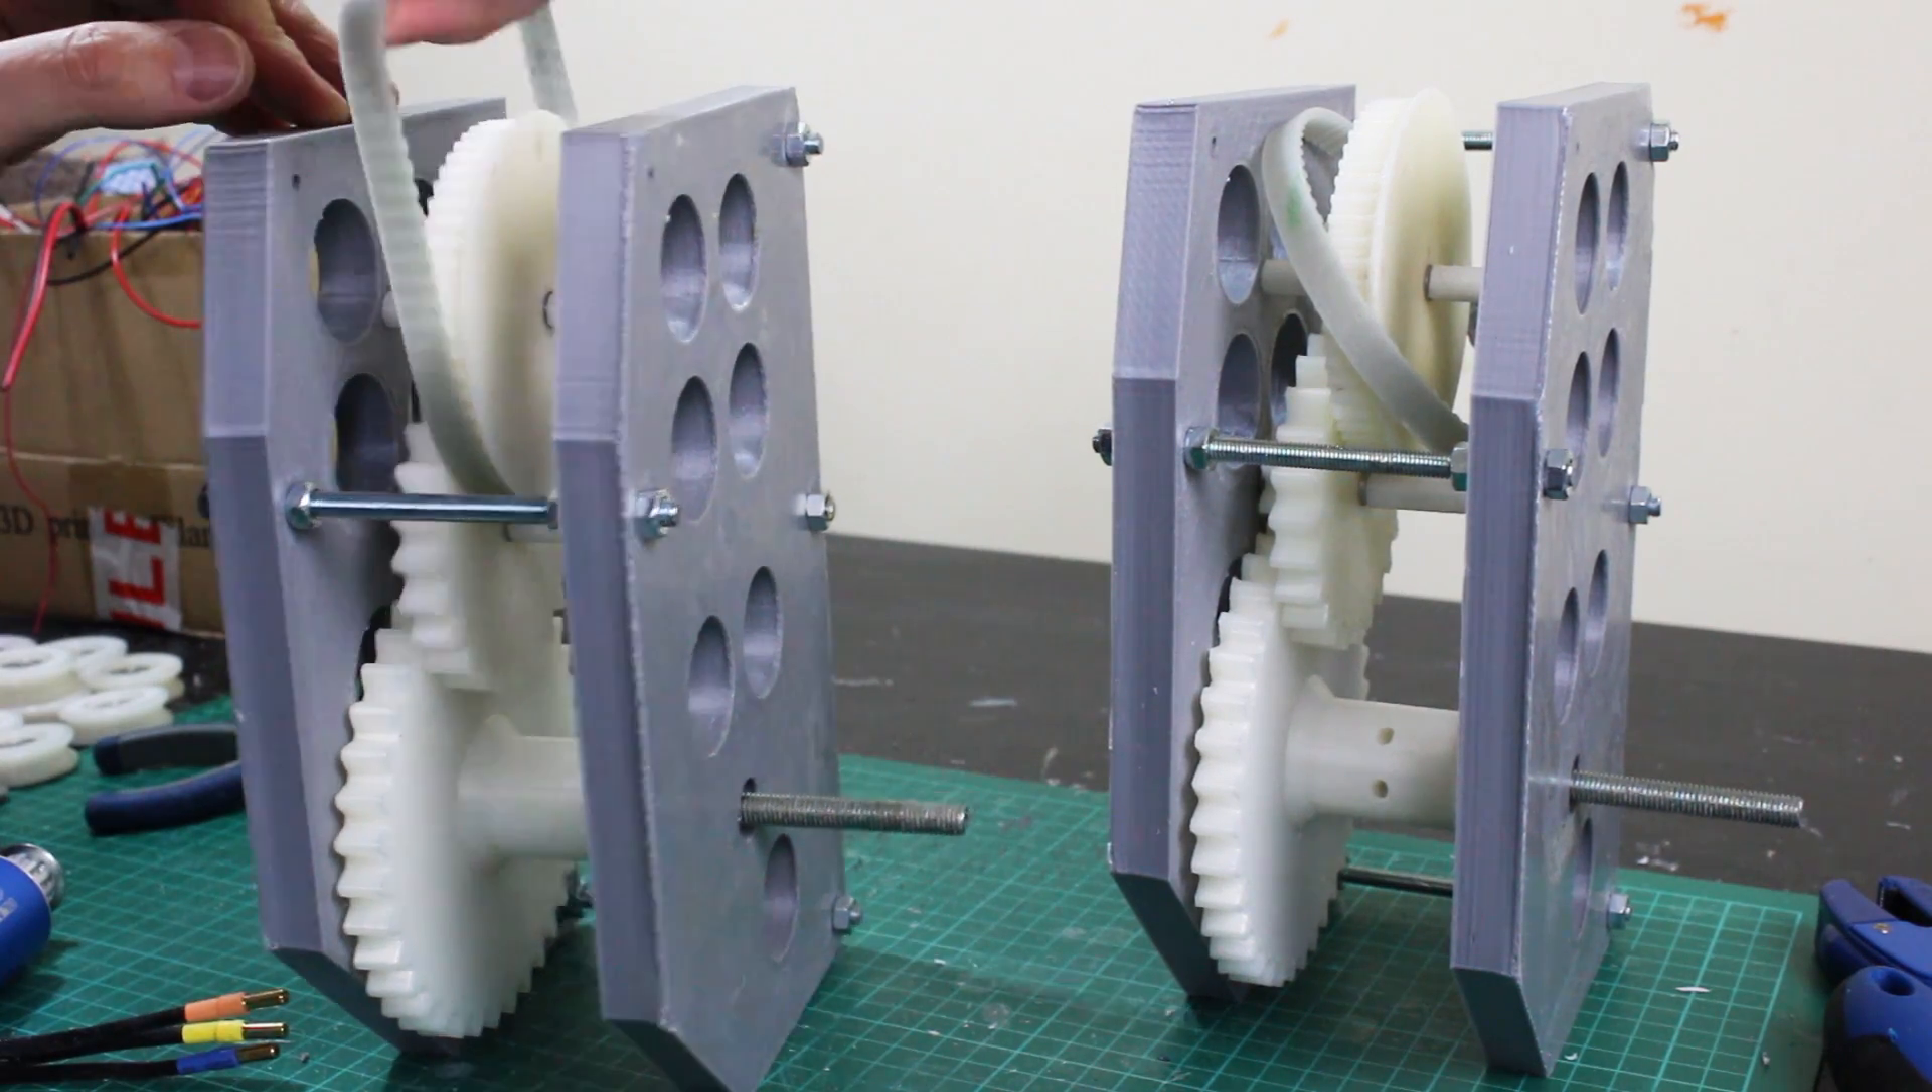Right so both my gearboxes are together and they look pretty good.